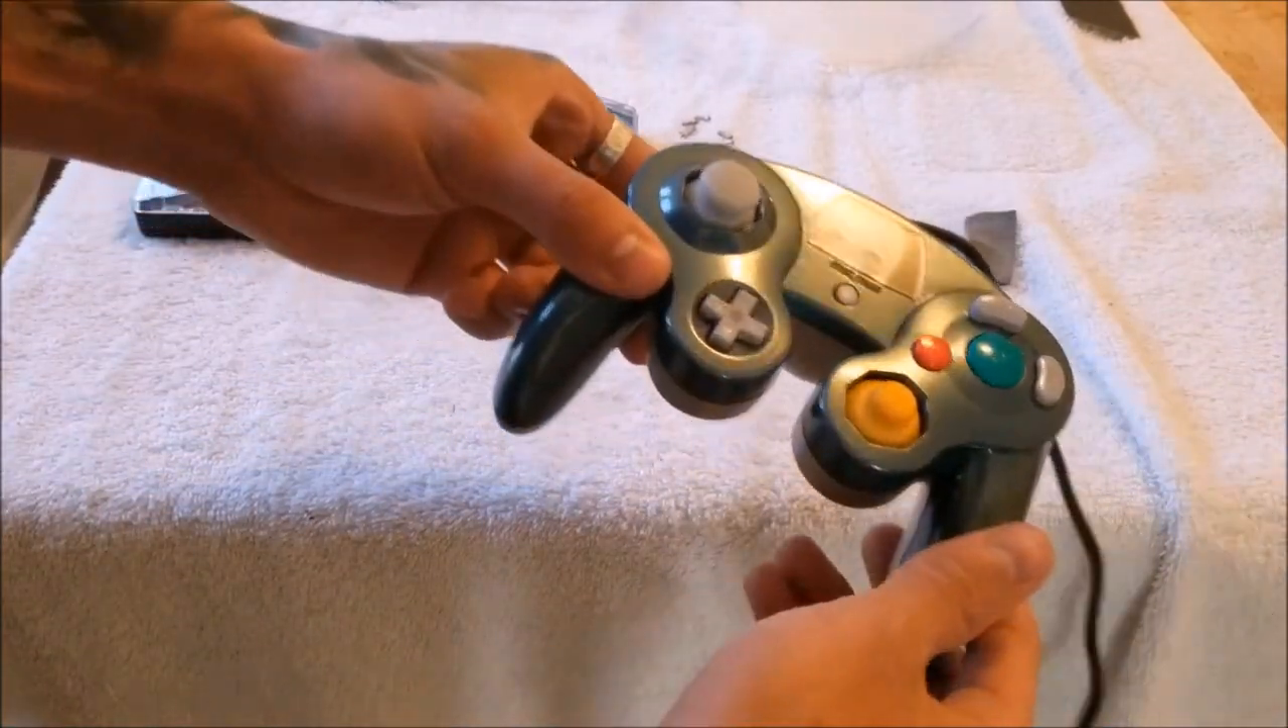We have finished putting our controller together.